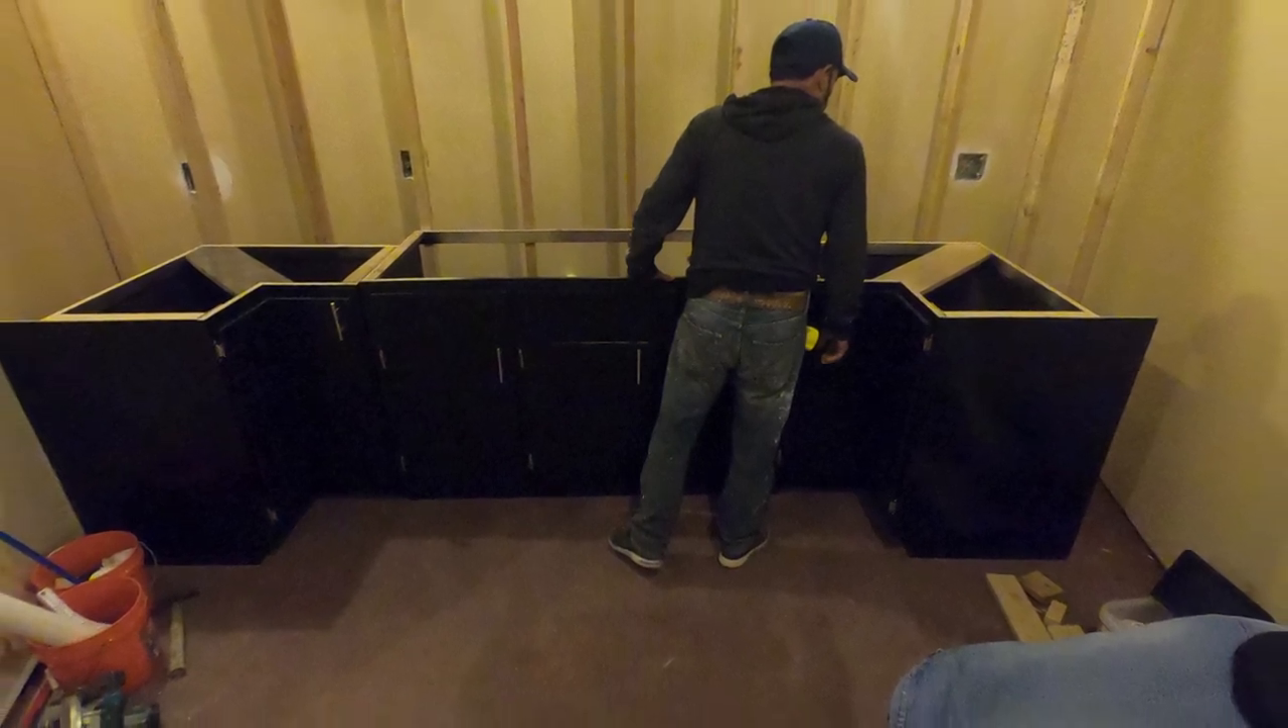And here you can see we've got the base in and we've got the two corners in.